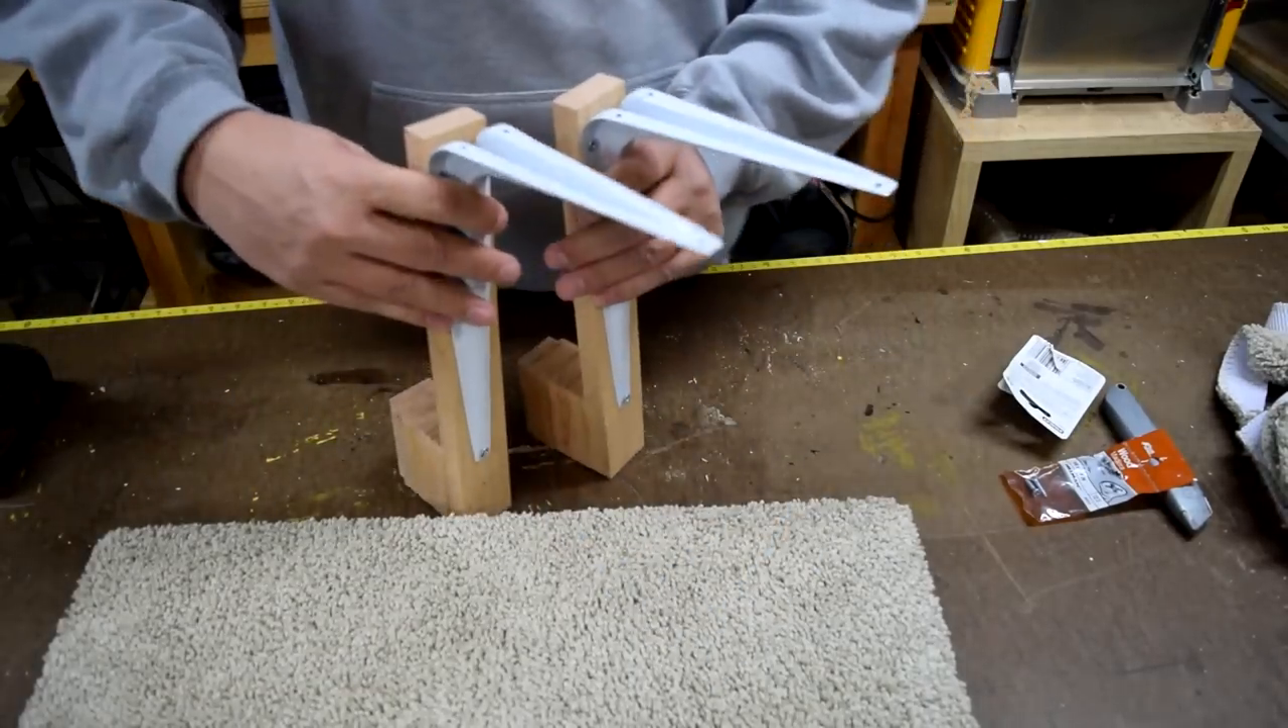I've got my angle brackets on both of my legs right here.